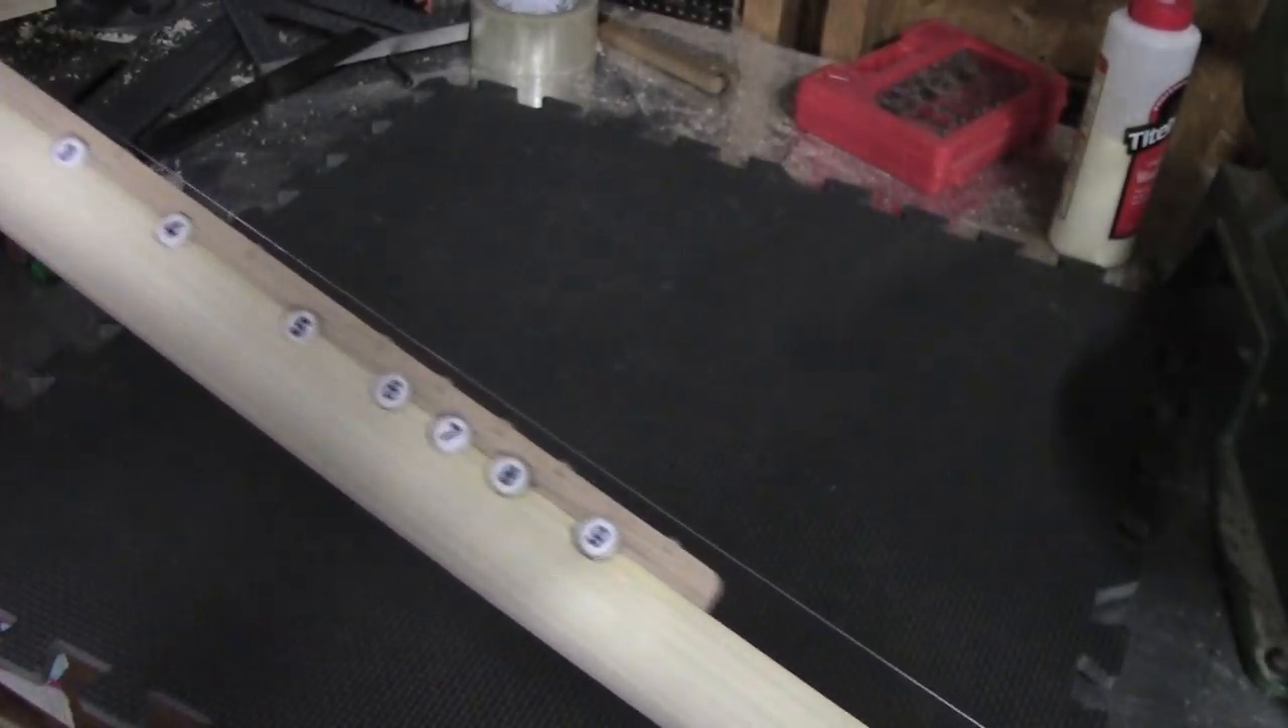I also installed these numbered beads in the side of the fretboard.